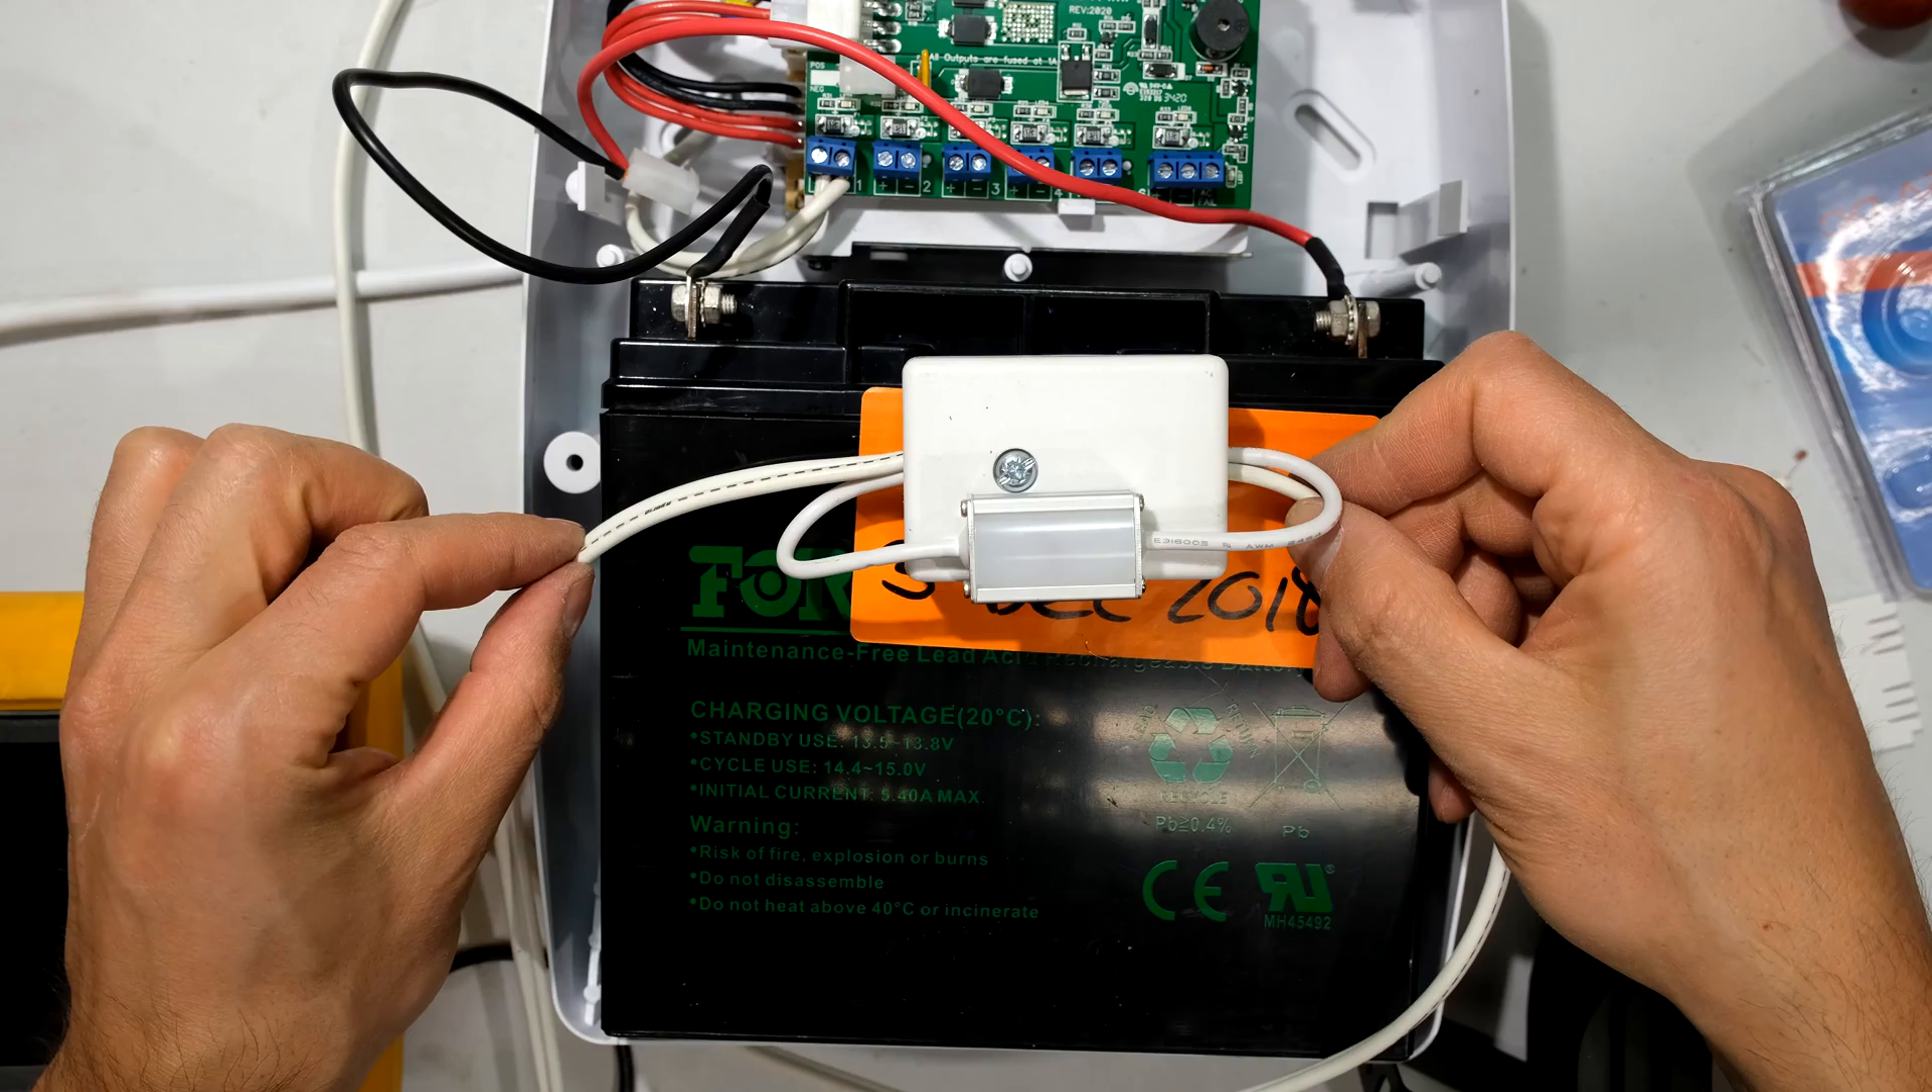Now in the box i've got the input coming in this side and the output coming out that side.